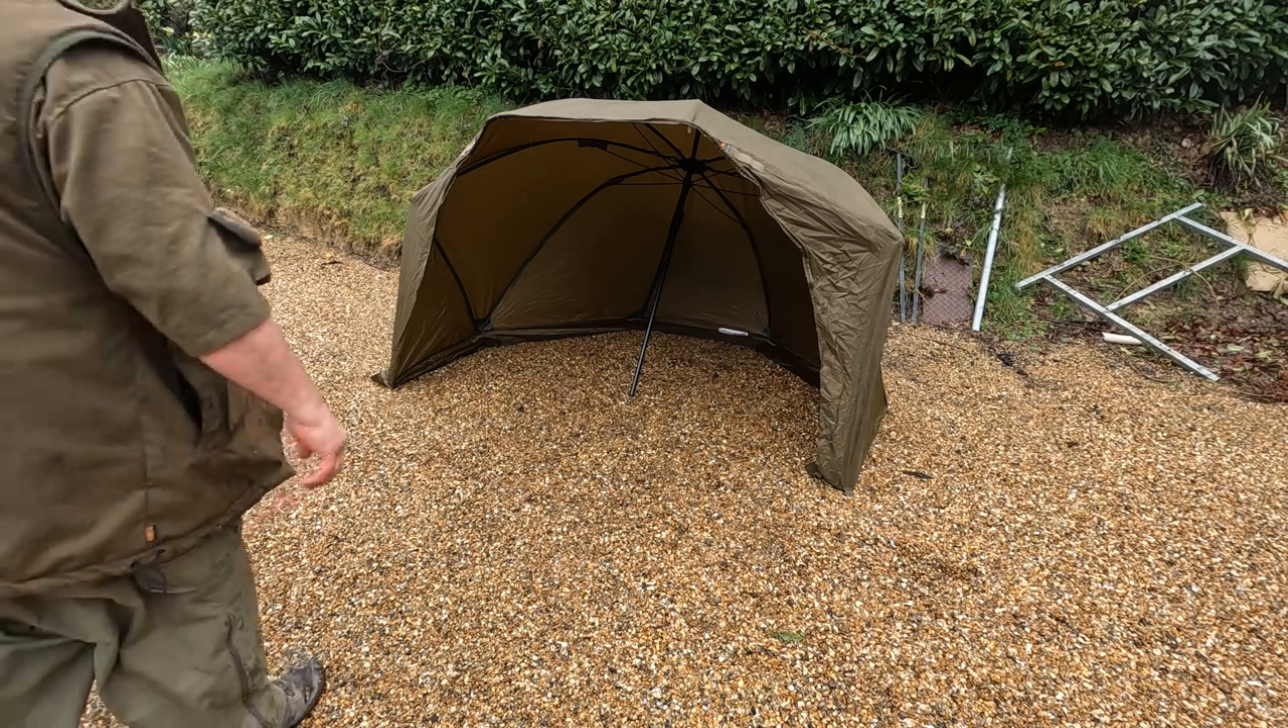The tent is up, you can get your tools under cover.